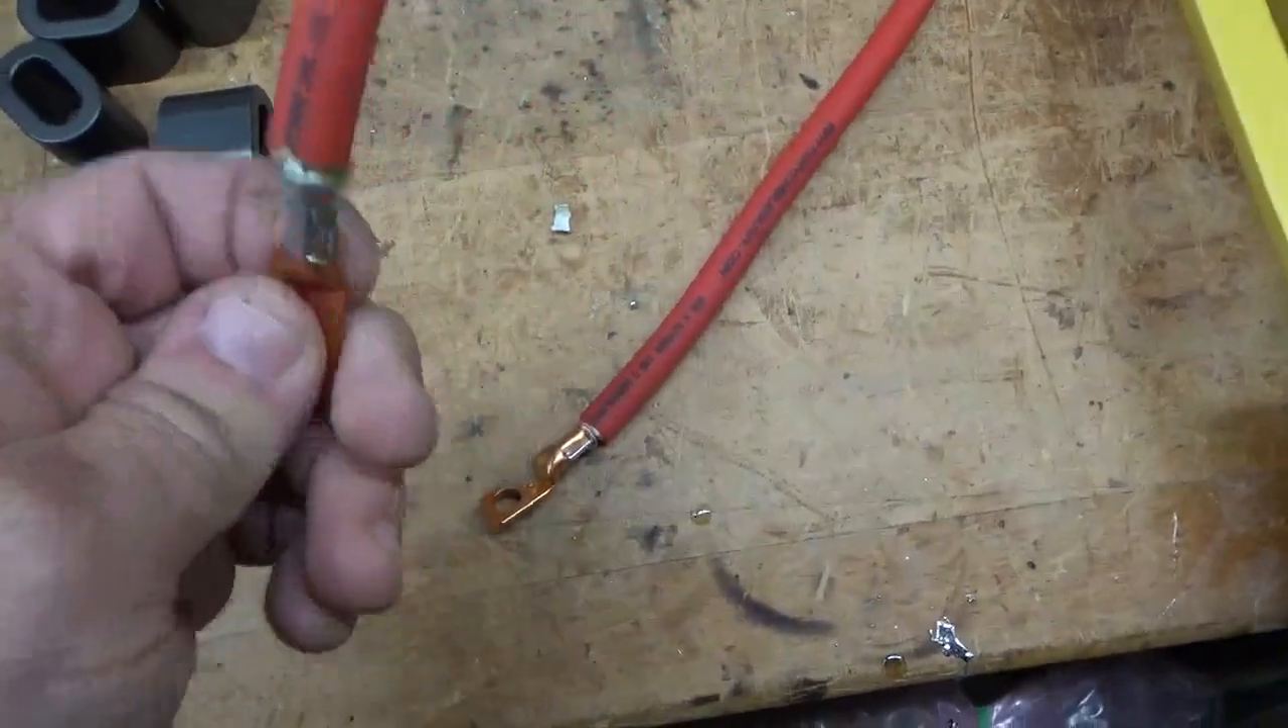Okay, the connectors have been installed. They're soldered real nice, crimped, soldered.